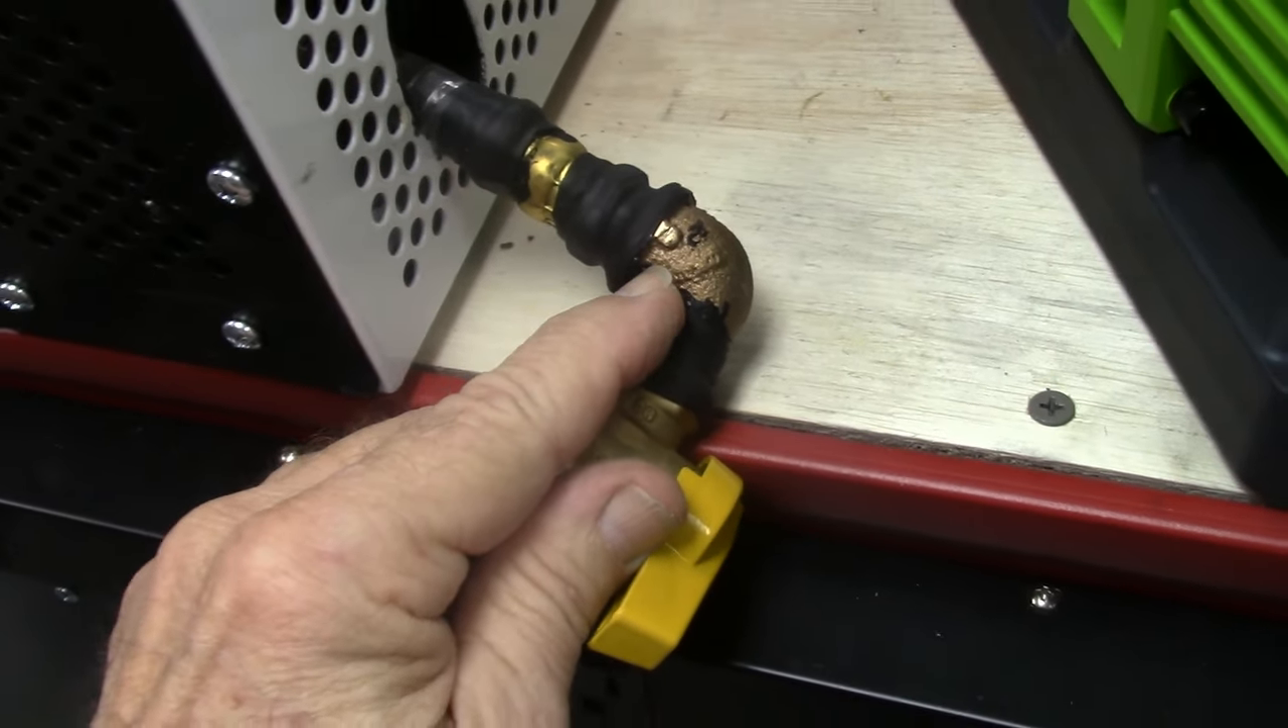You can see the liquid tape and that stretchy tape is put around here.